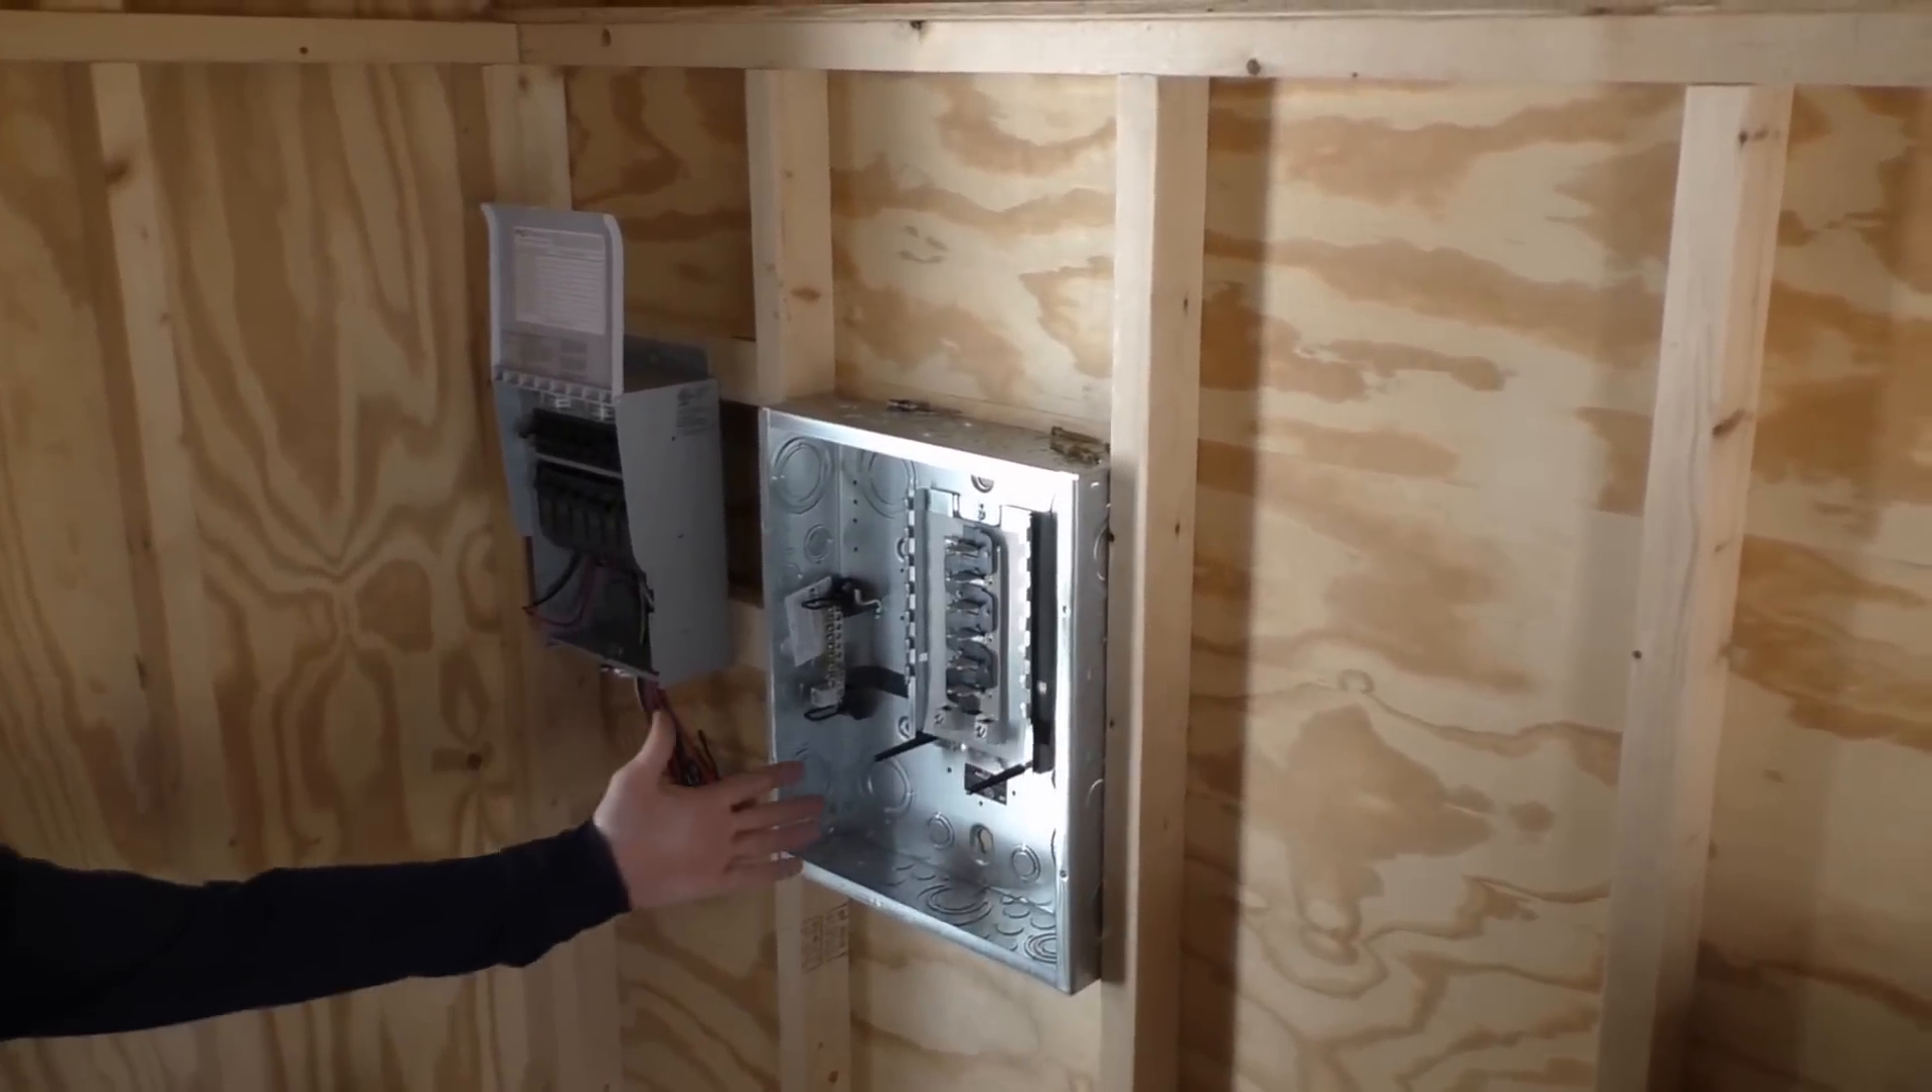Okay, y 'all, we got our AC panel, um, installed. Well not installed, but mounted.